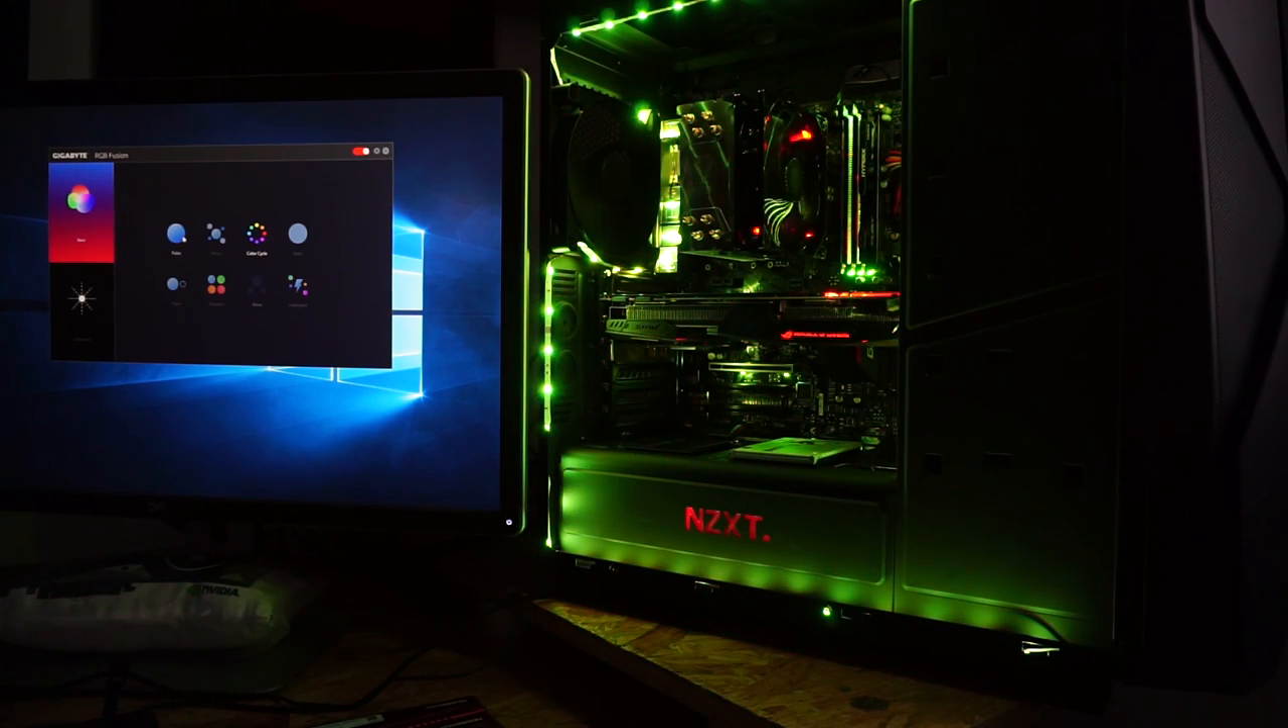Ahí se pueden dar cuenta que bien se ve todo lo que hicimos ahí con la tira de LED. Quedó a la perfección.